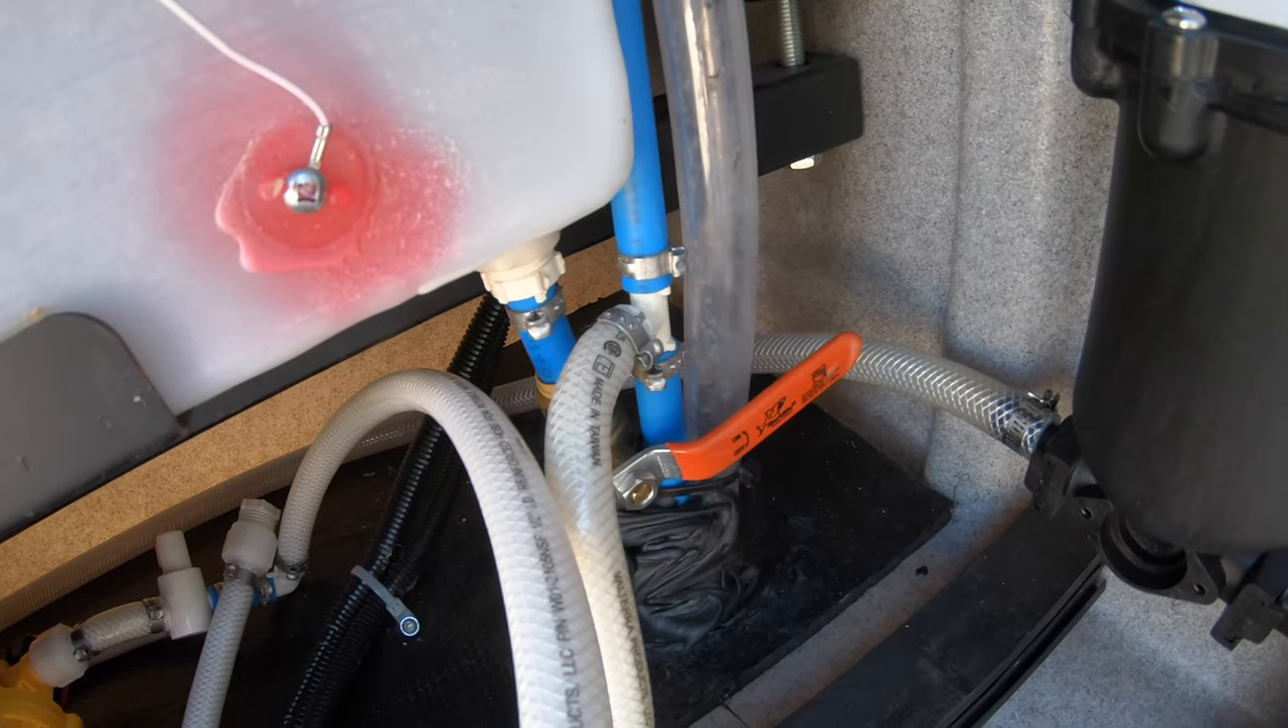I've also installed a valve right there that I can drain the tank instead of taking out the fittings.